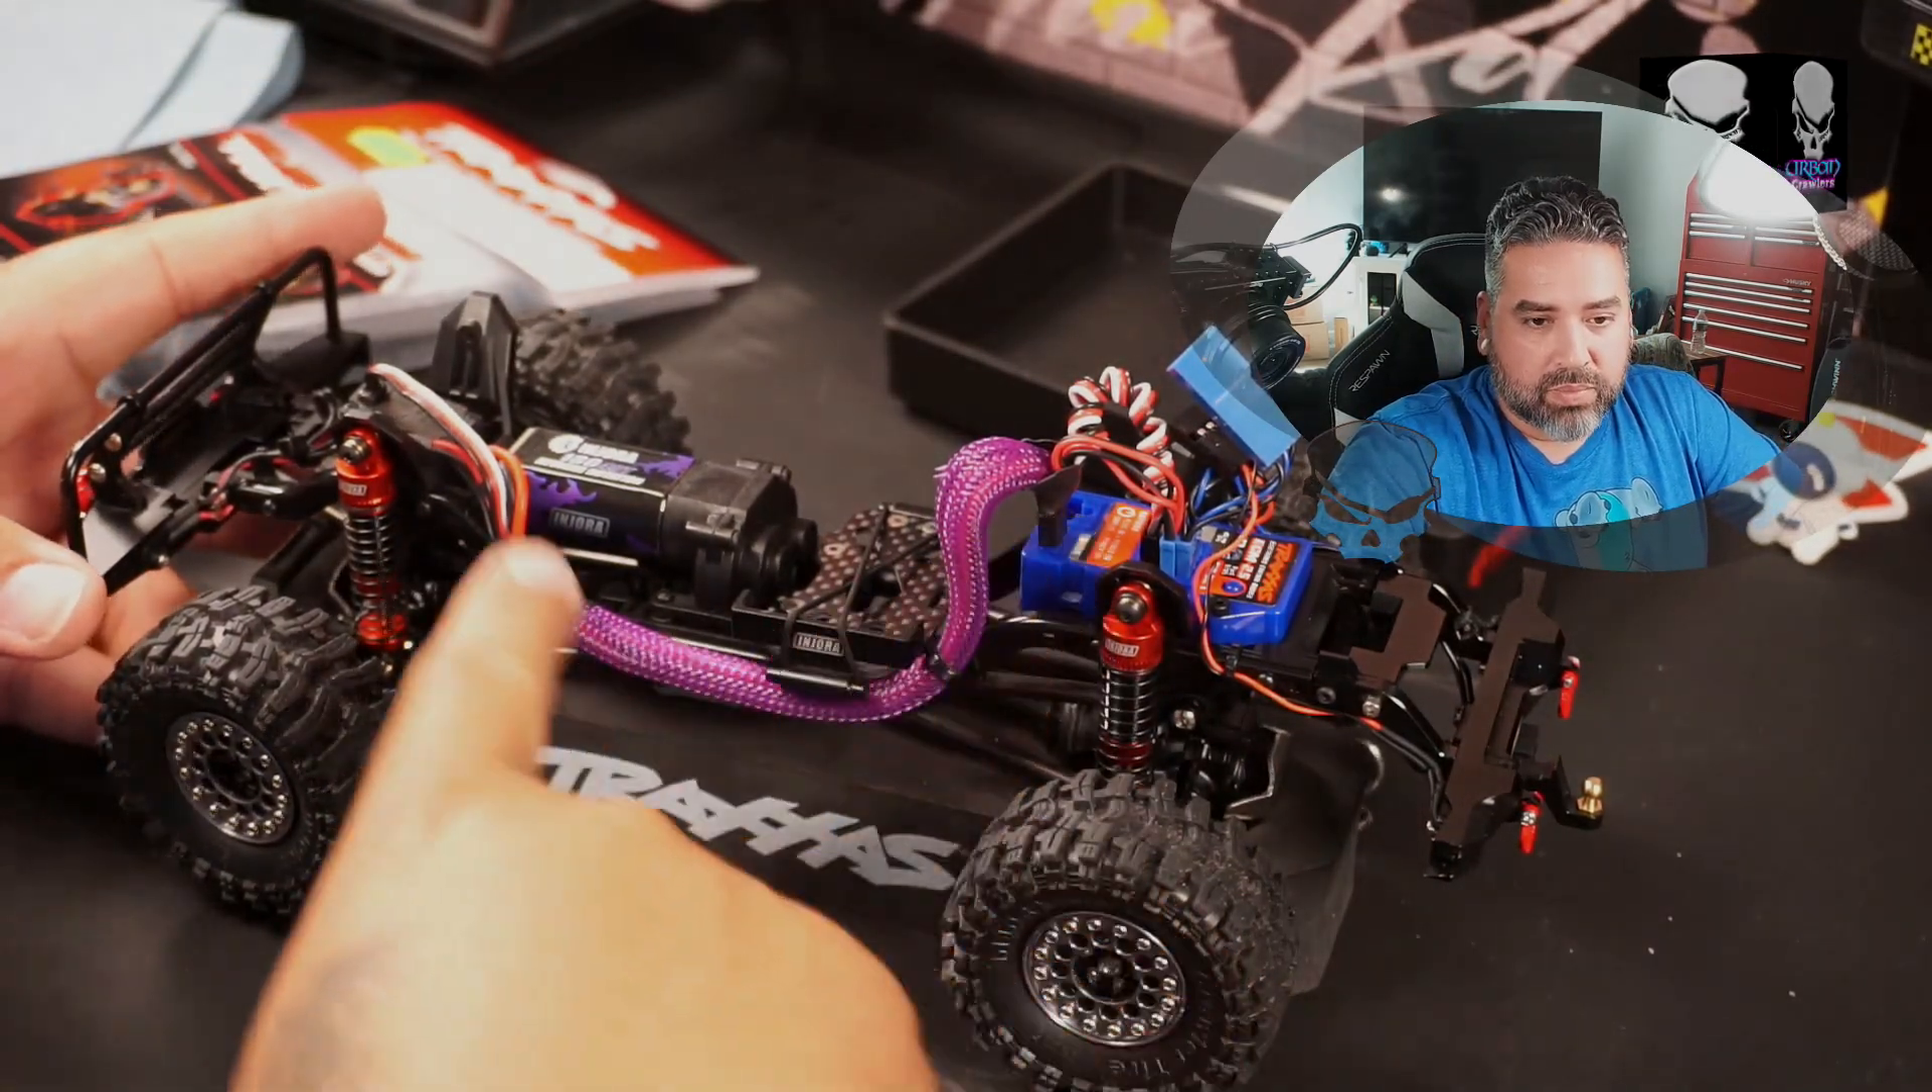It's all wired up very nice and neat on the opposite side i actually put in some loom so everything is running through this already.